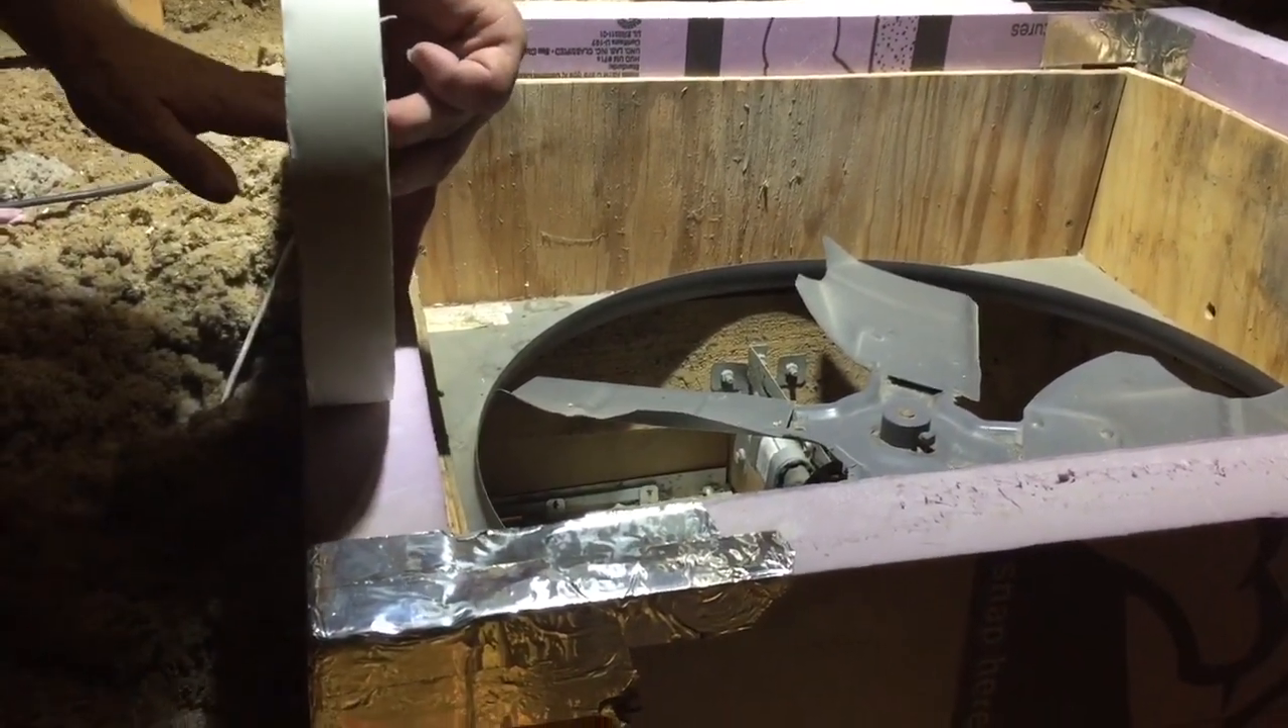You can see I have a box built around my whole house fan.